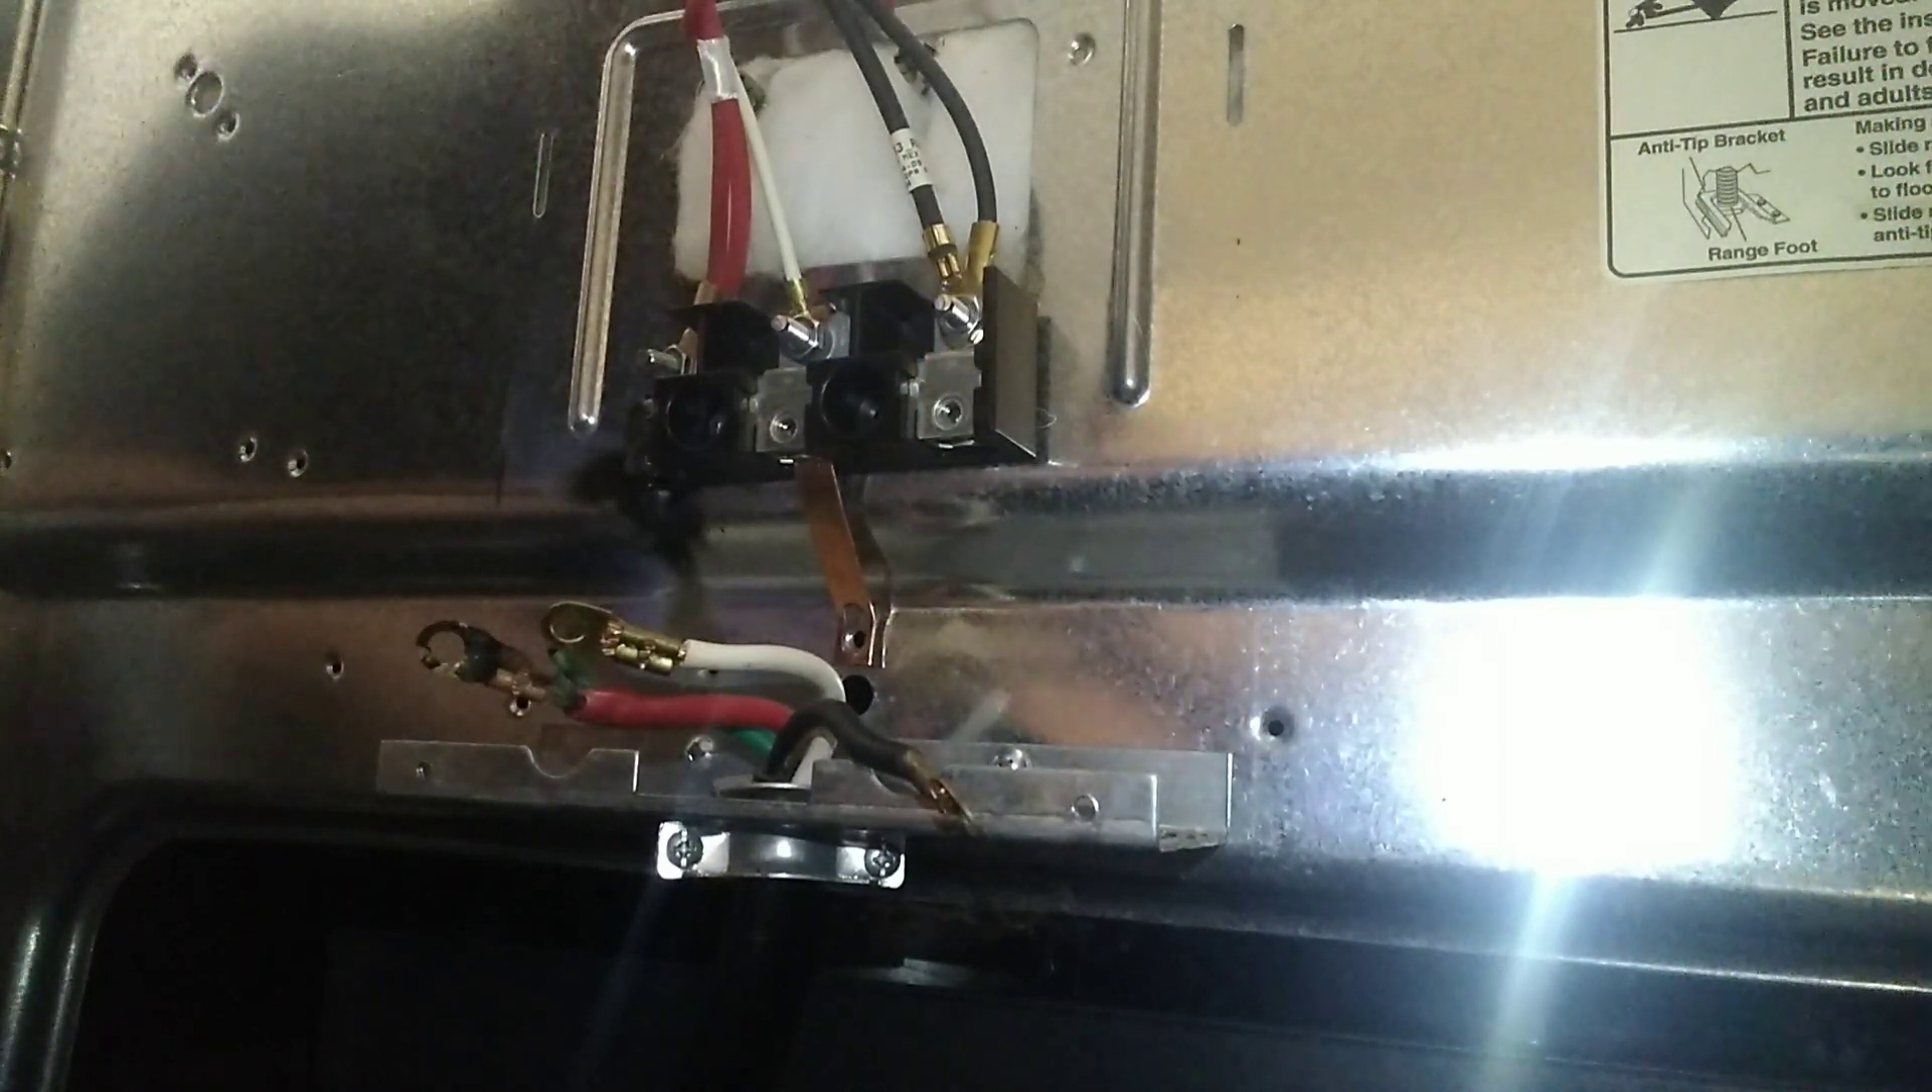Alright guys, I already got the four prong plug loose from the terminal block, it was just three screws holding them in.